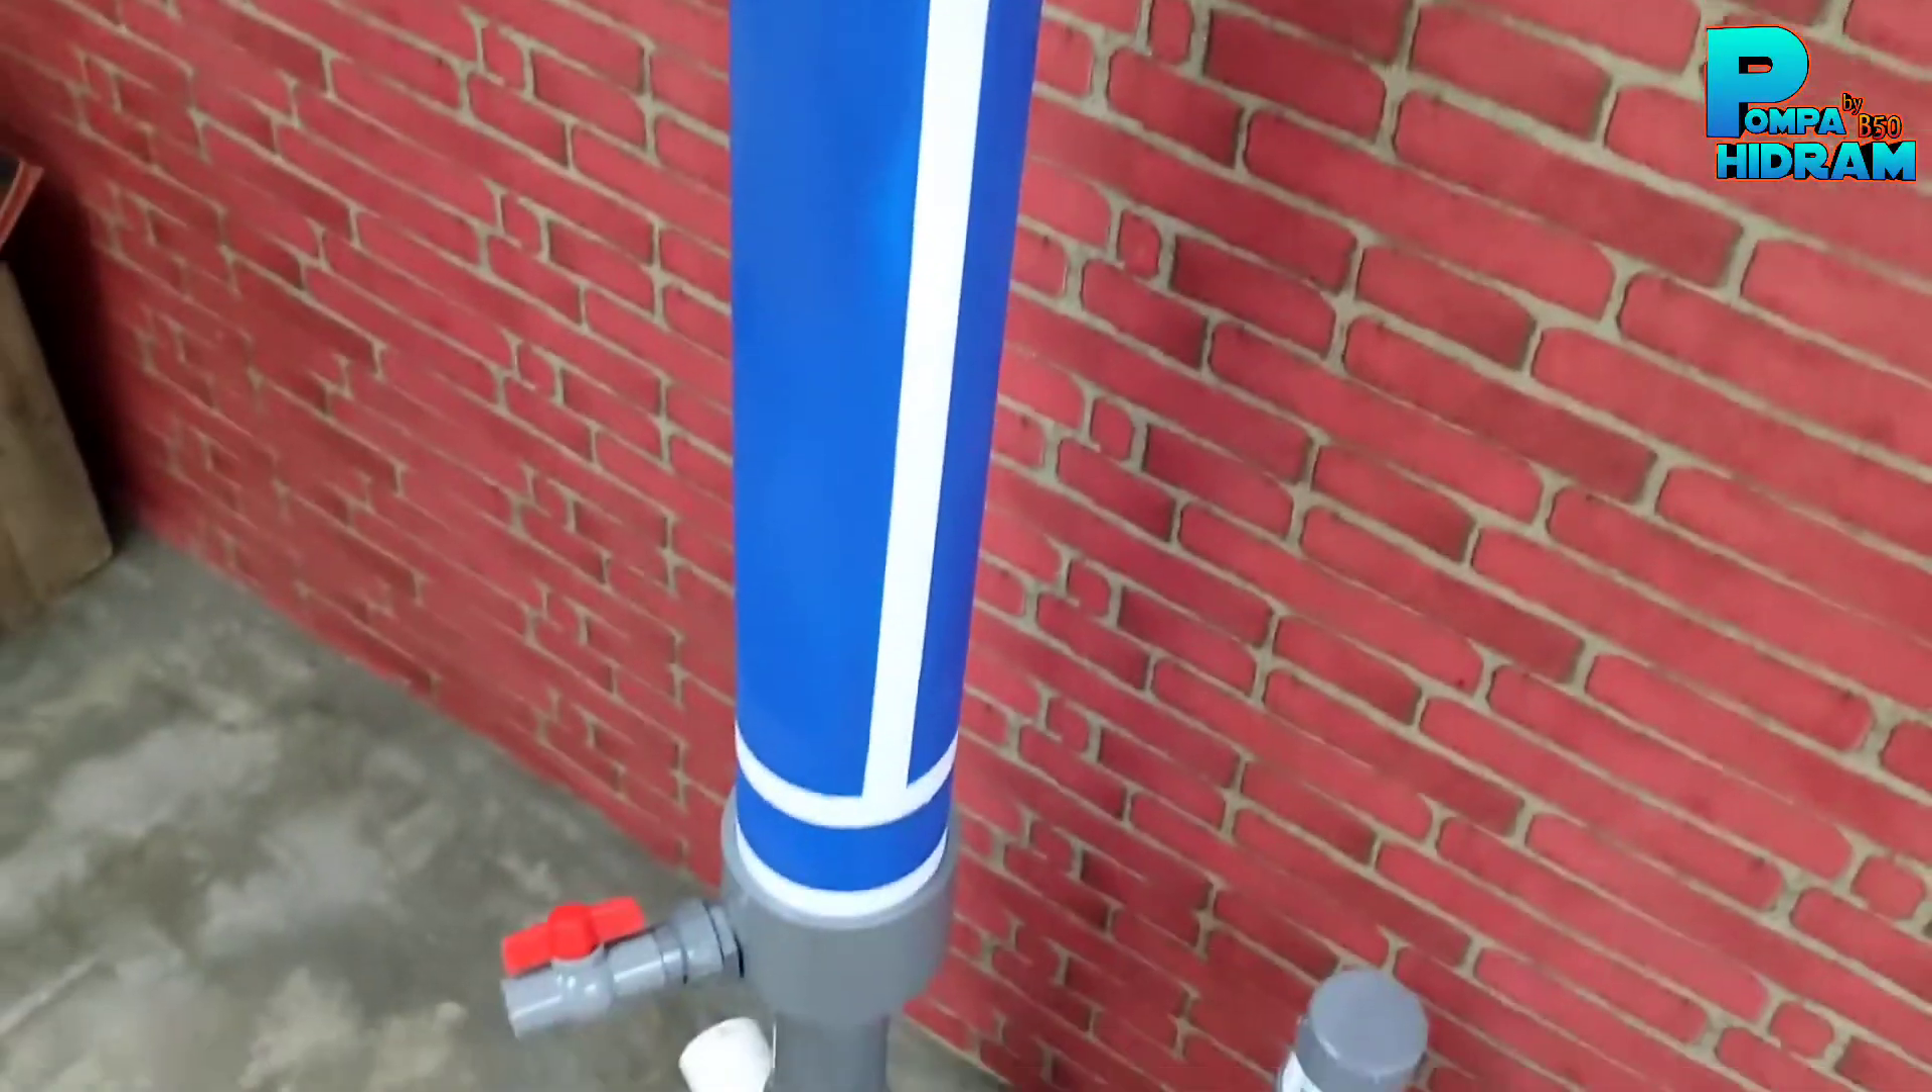Jadi ini tabung tabung hampanya ukuran 2in ini sudah kita pasang.